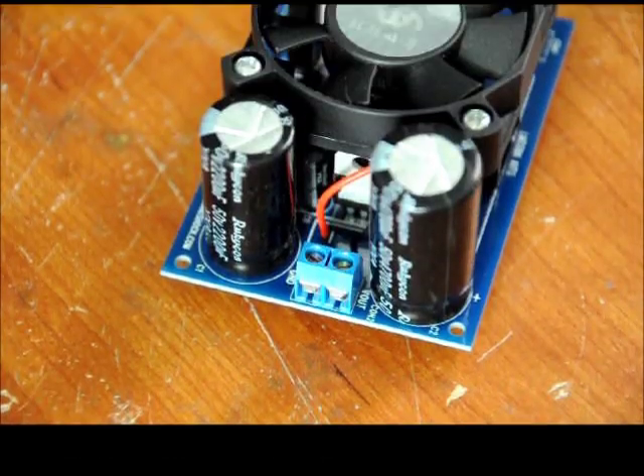So now the terminal block and the two capacitors have been soldered in.